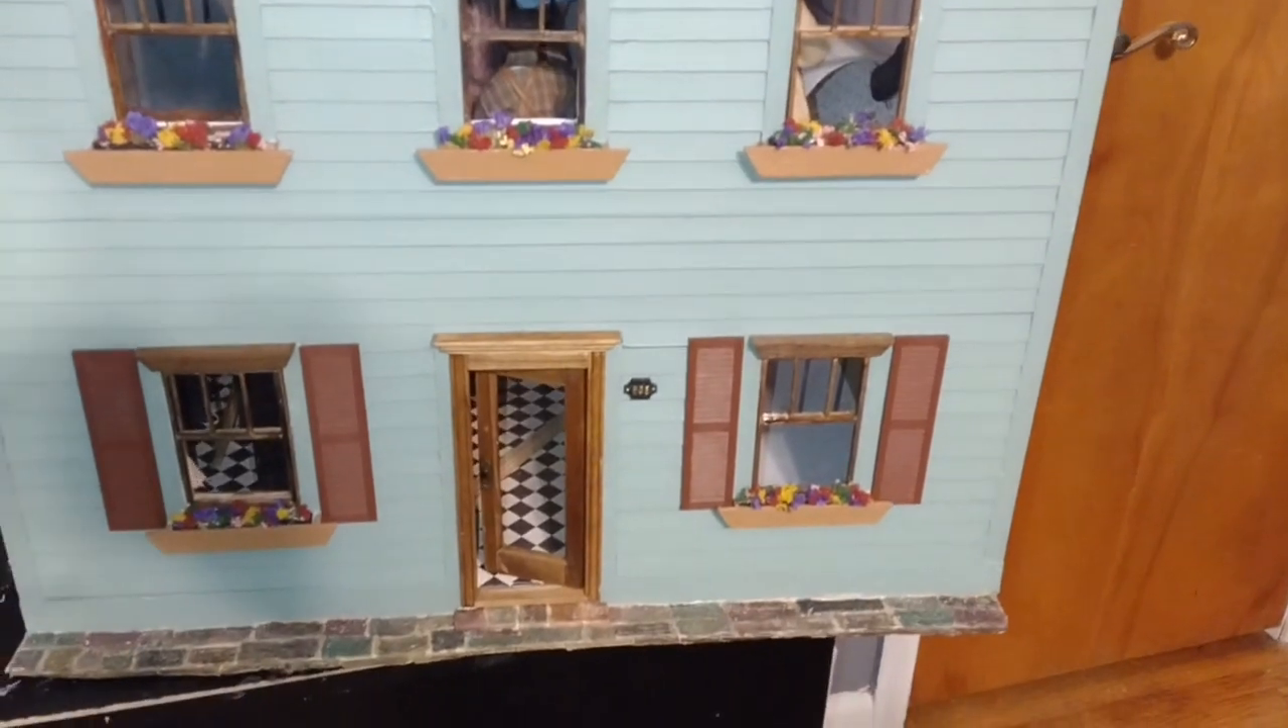I still need to add the shutters across the windows in the middle and I need to do the sides but I just had to show you how it was coming along.